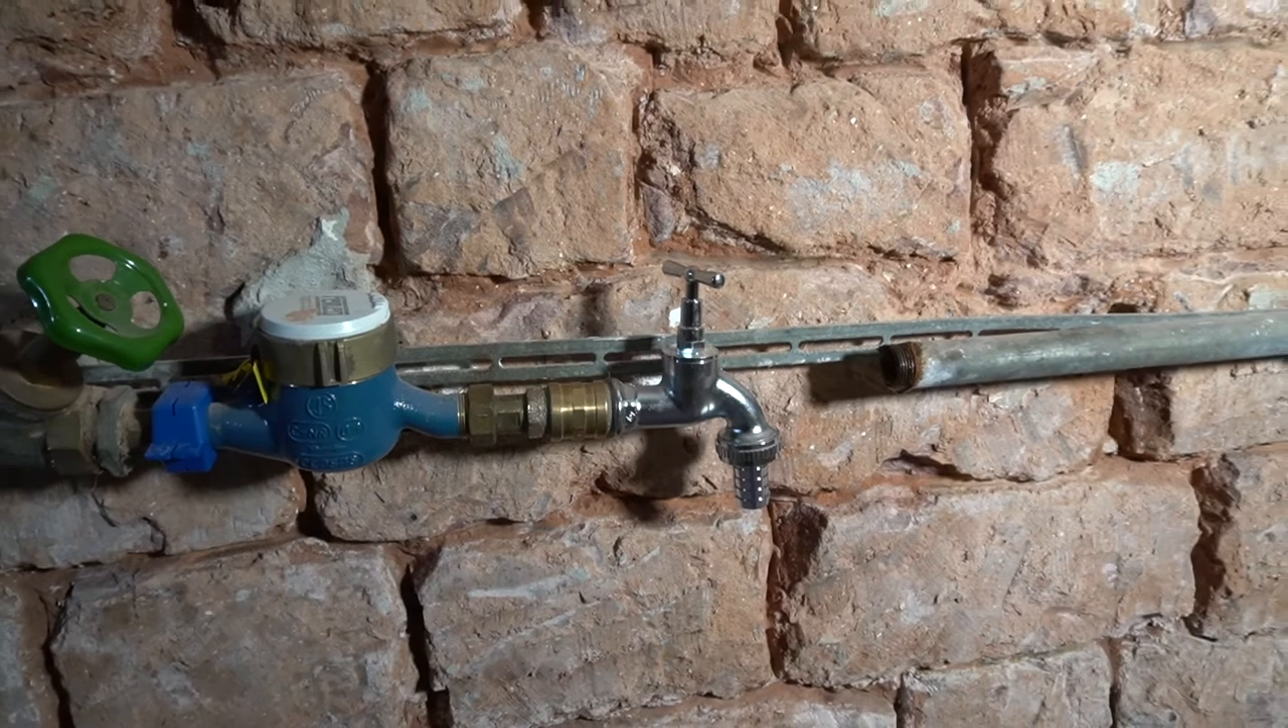Direkt hinter der Wasseruhr, haben wir einen Wasserhahn montiert.